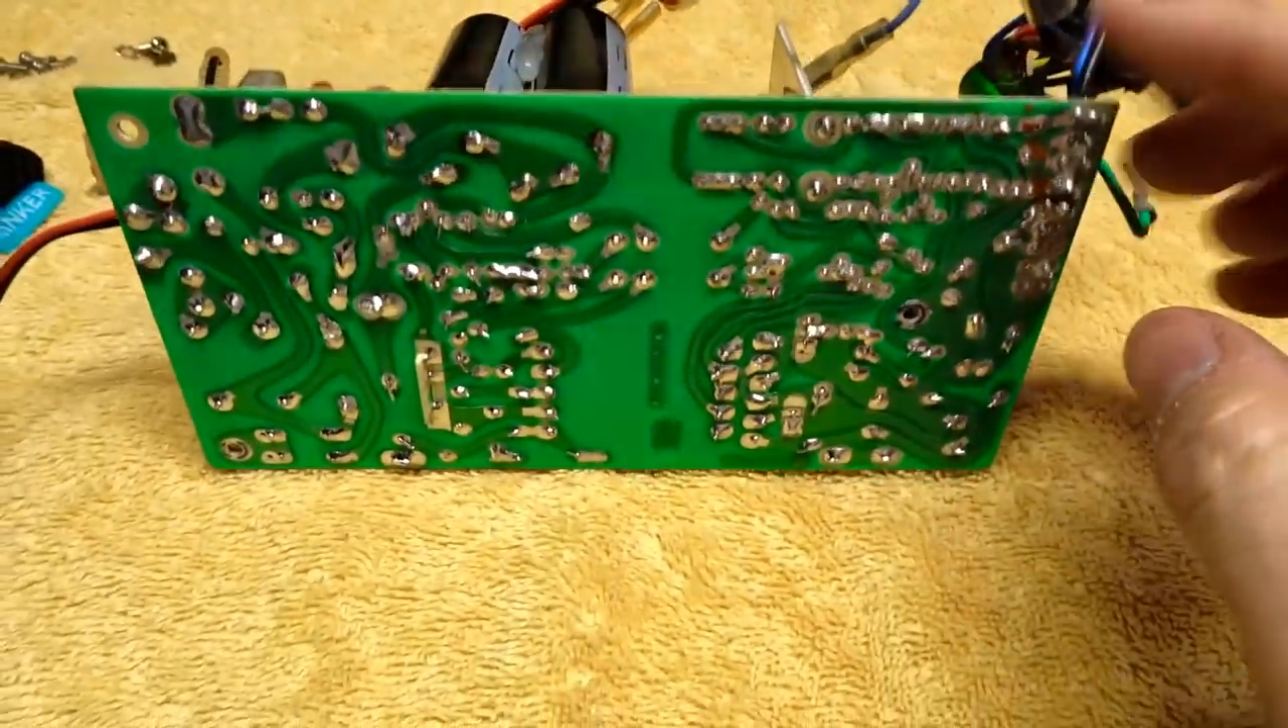Okay, here's the power supply removed from the chassis.